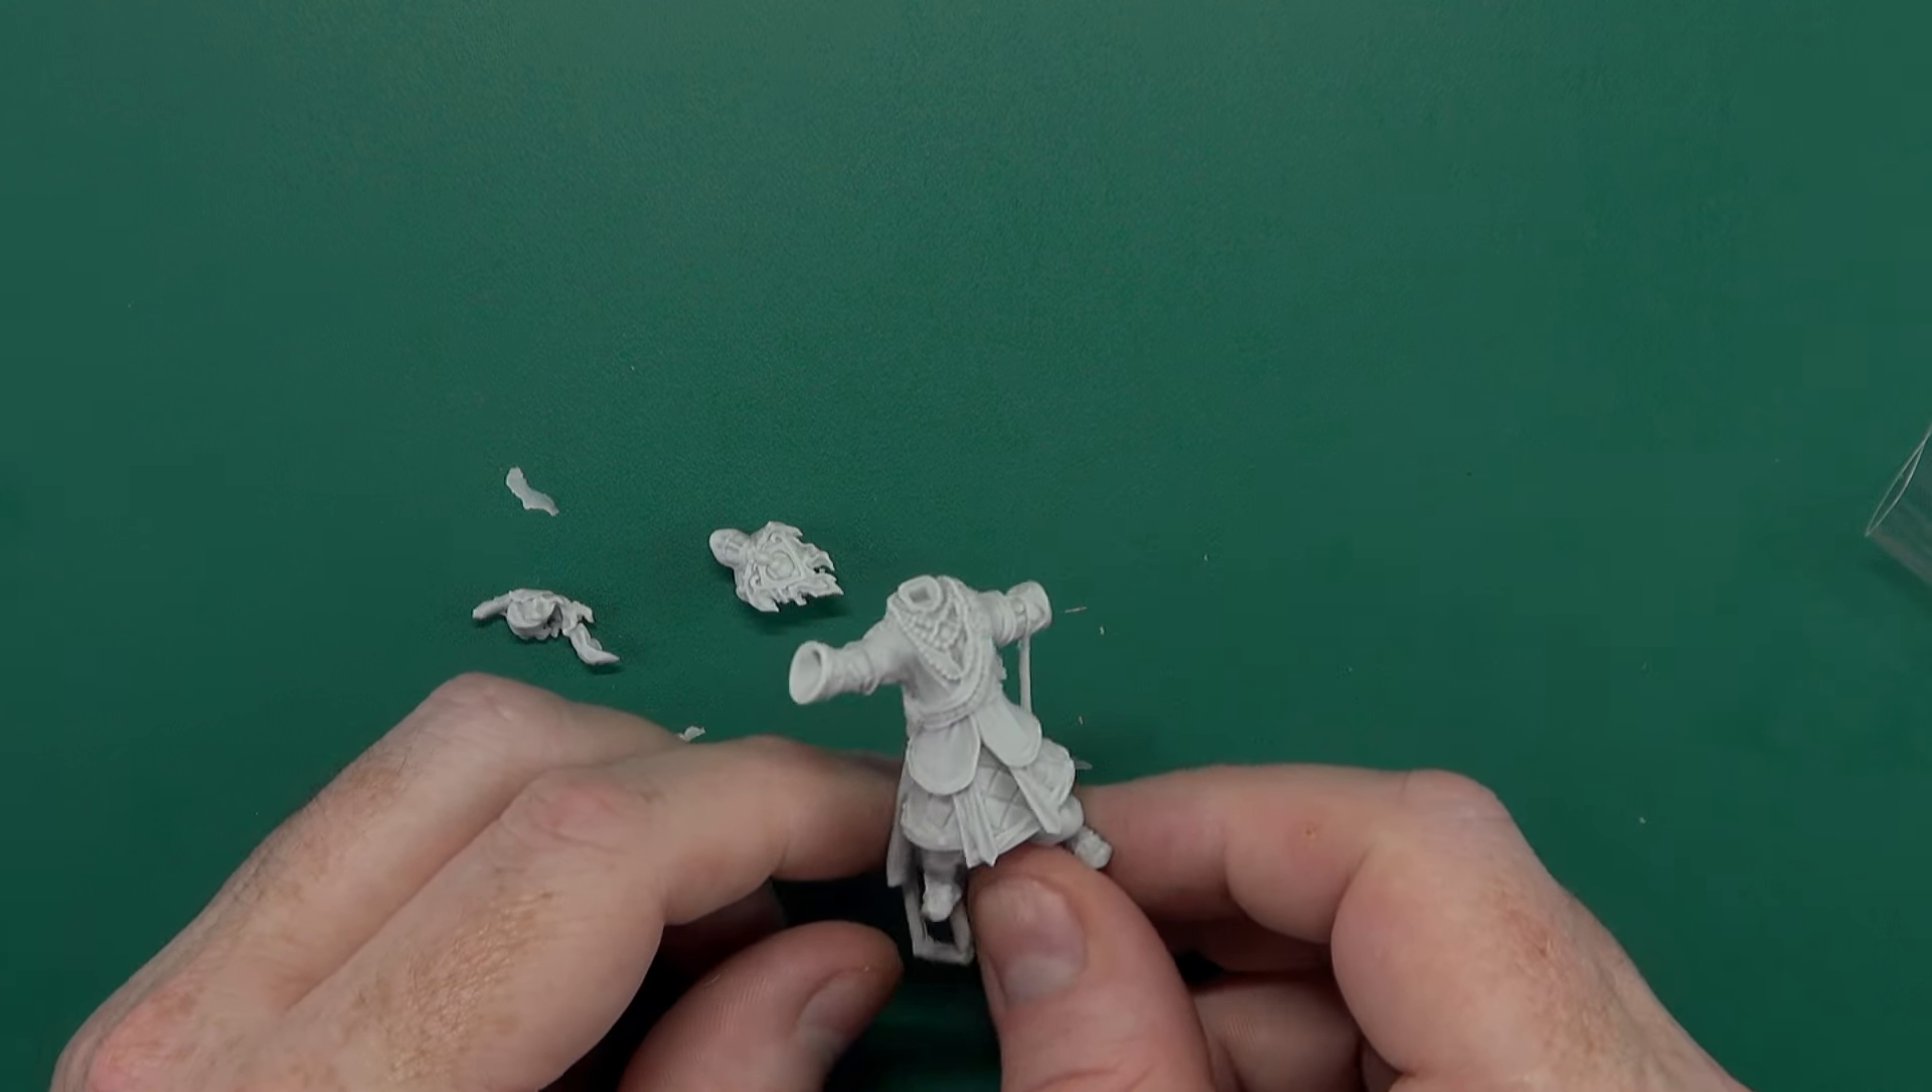The main body is pretty much complete. Head and hands to go on and that's it.